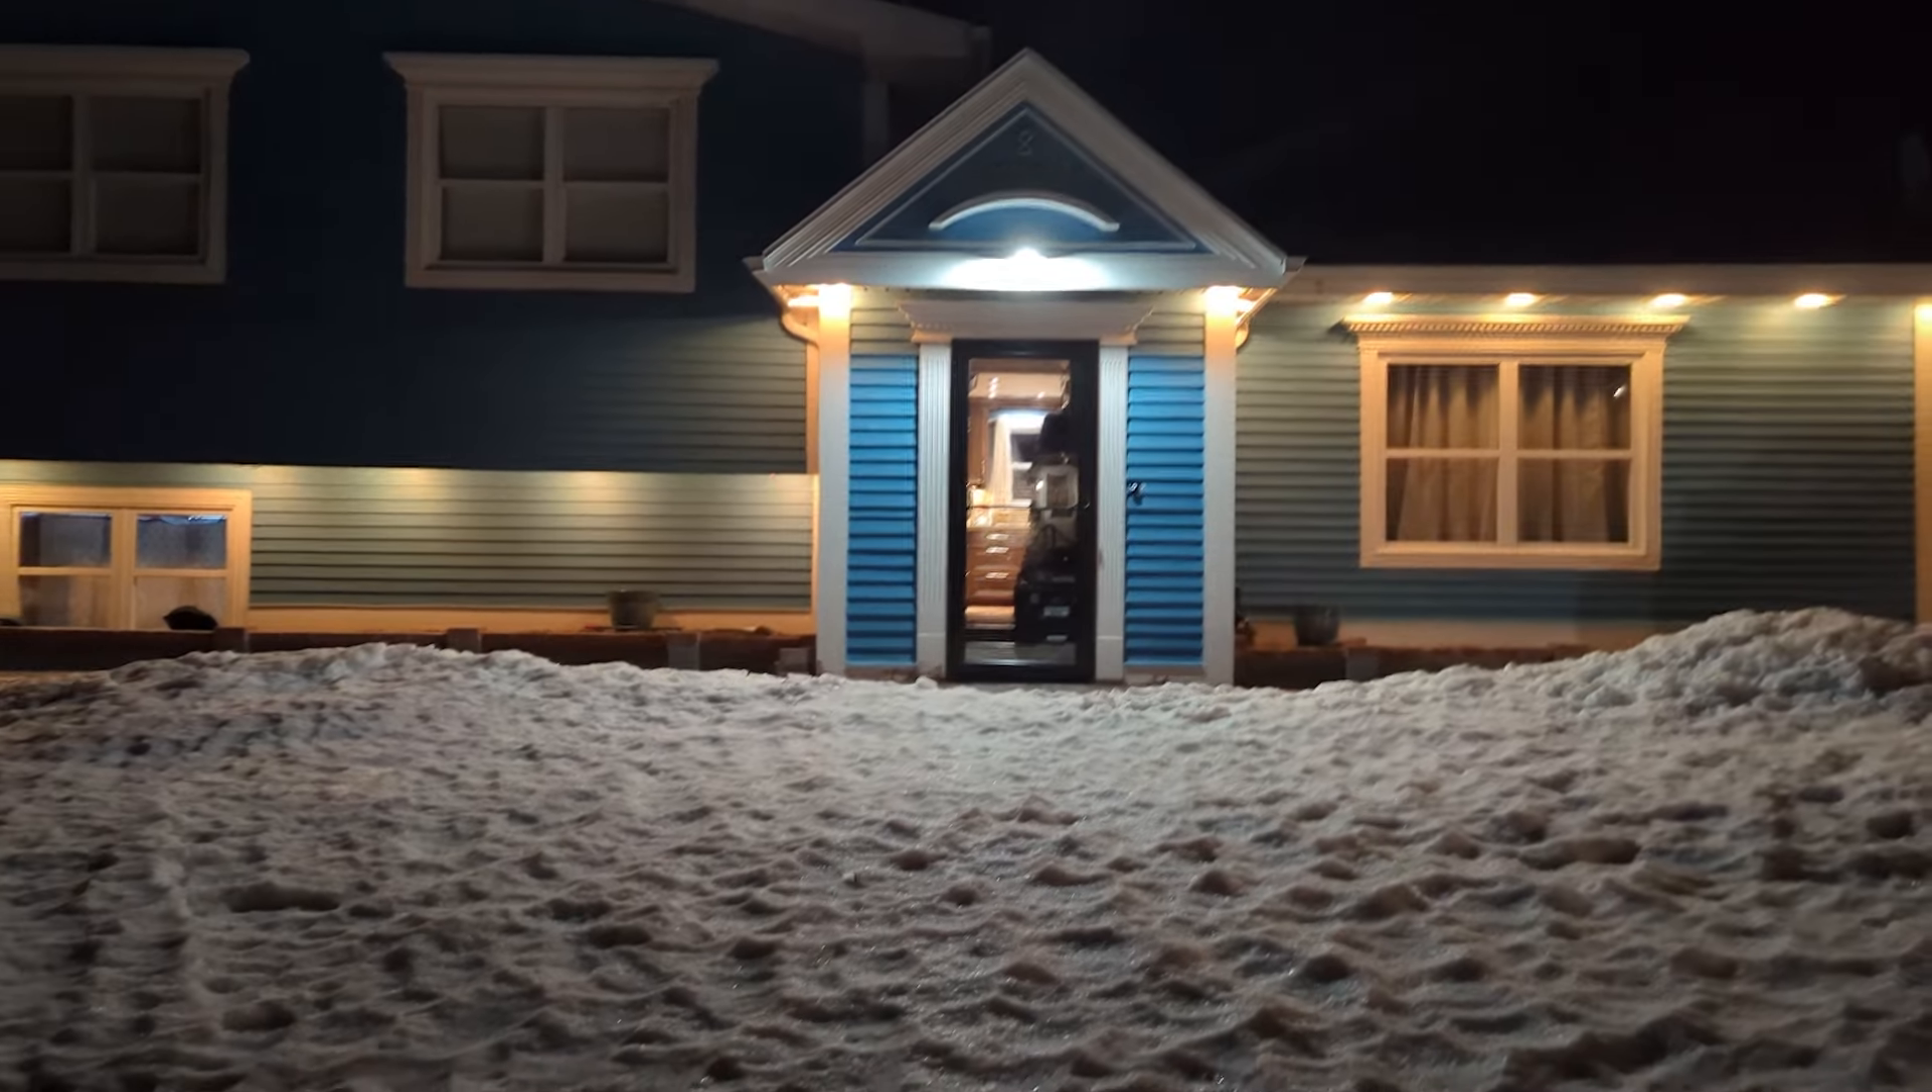Now basically you have lights from one end to the other with the overhang.